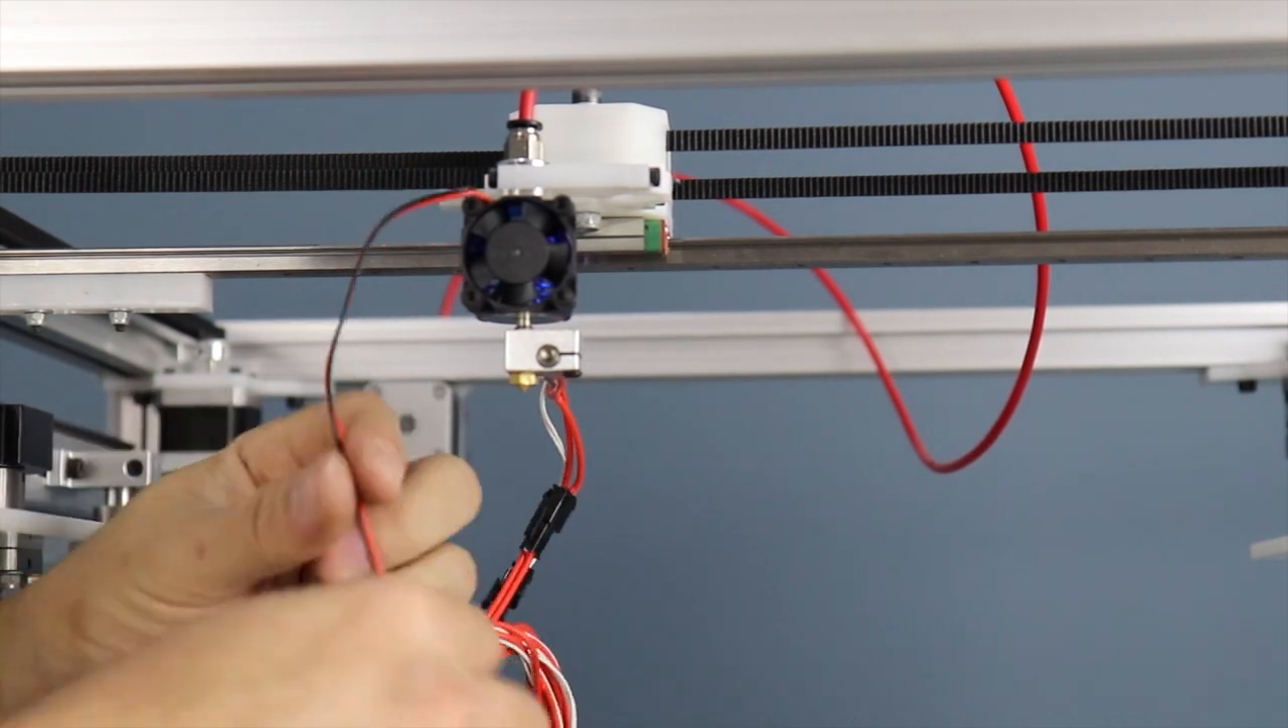Então eu já instalei aqui o extrusor.